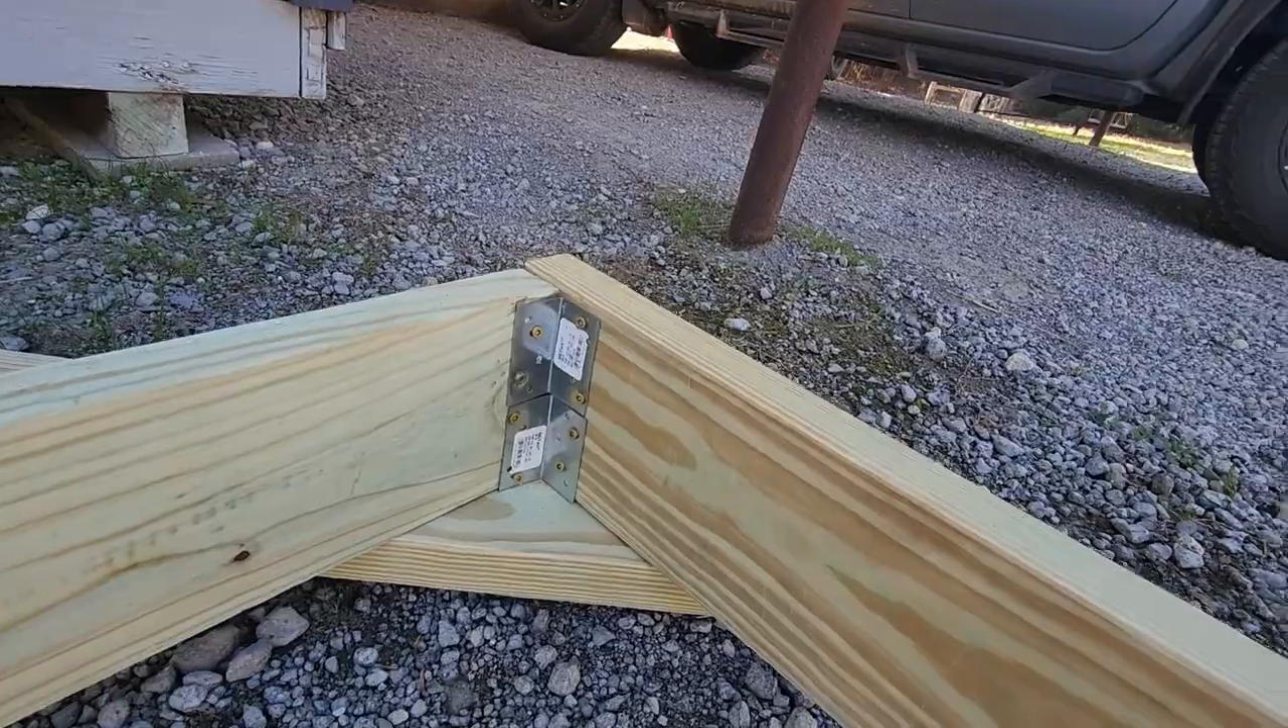Okay, I've got the corners braced up with these little angle pieces.